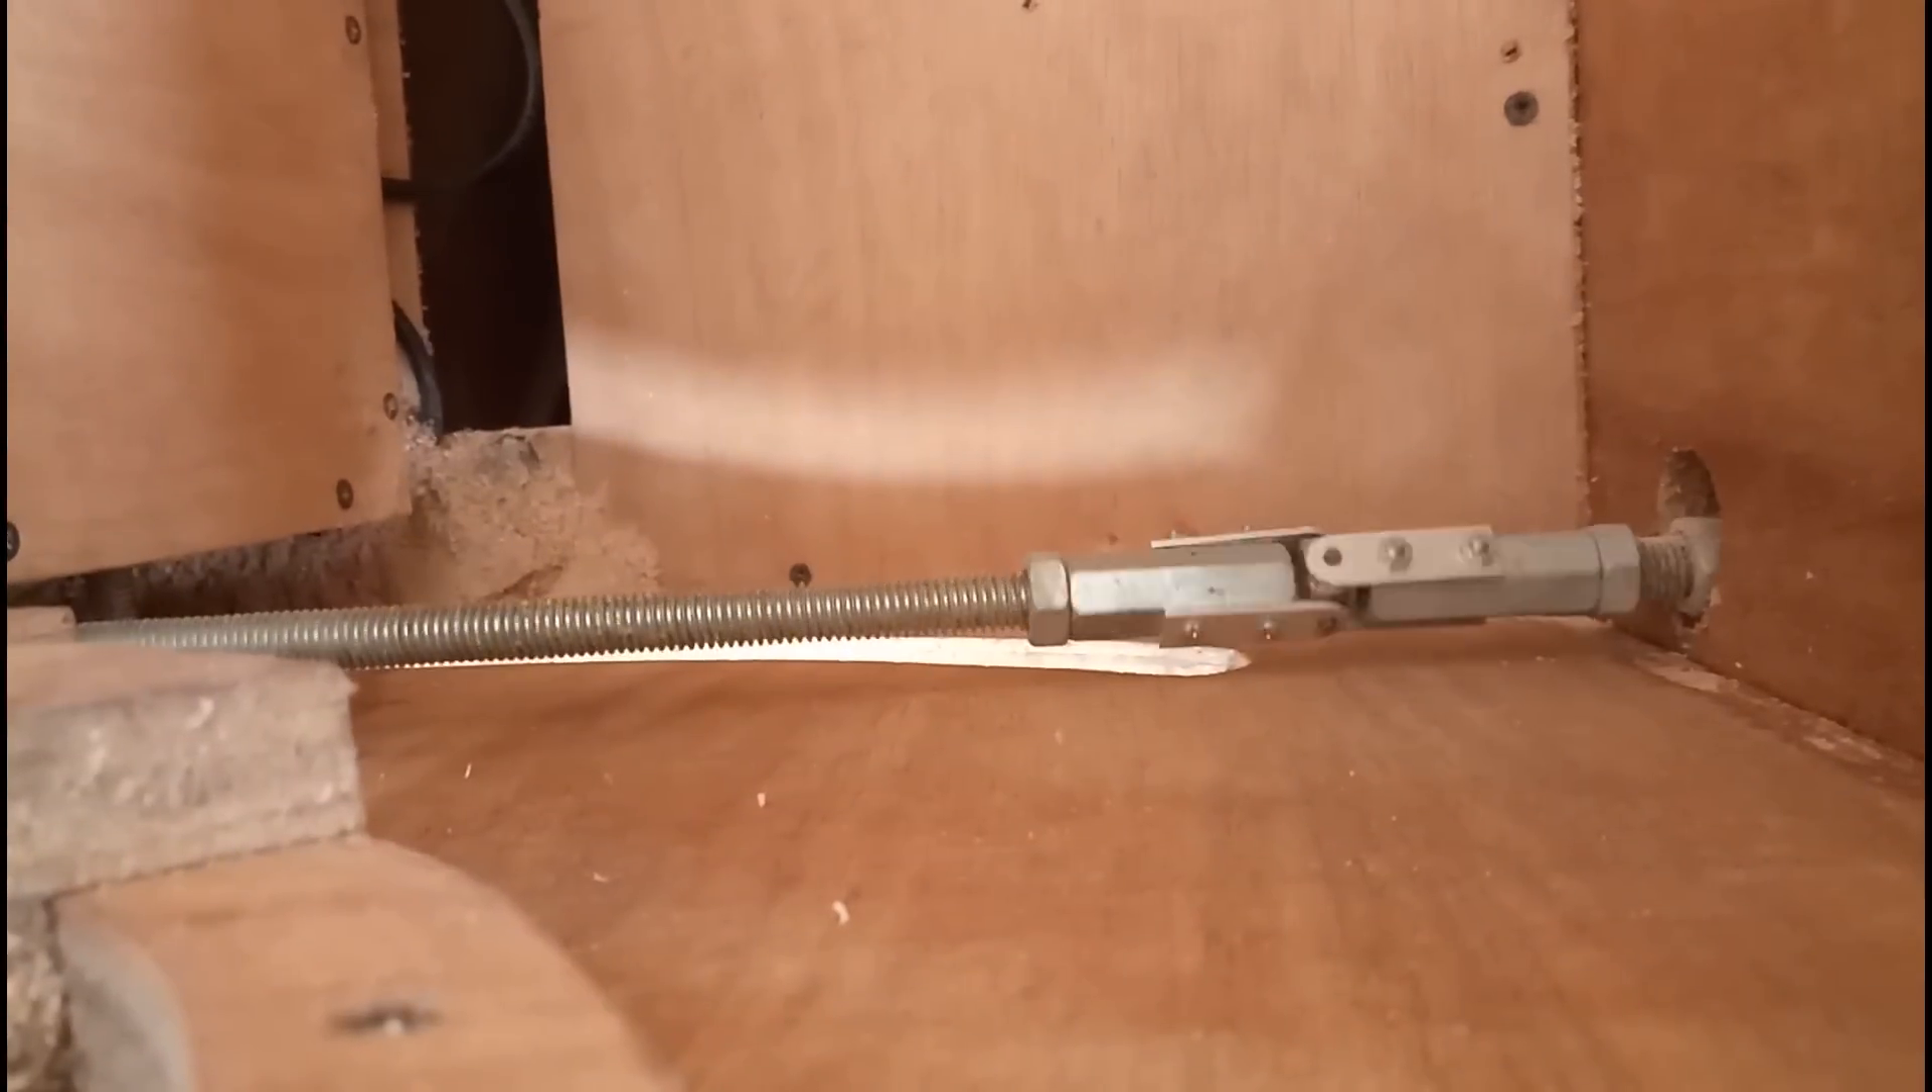And this is how they look like when fully assembled. I fasten the universal joint assembly on both ends to the threaded rods that act as the input and output shaft.